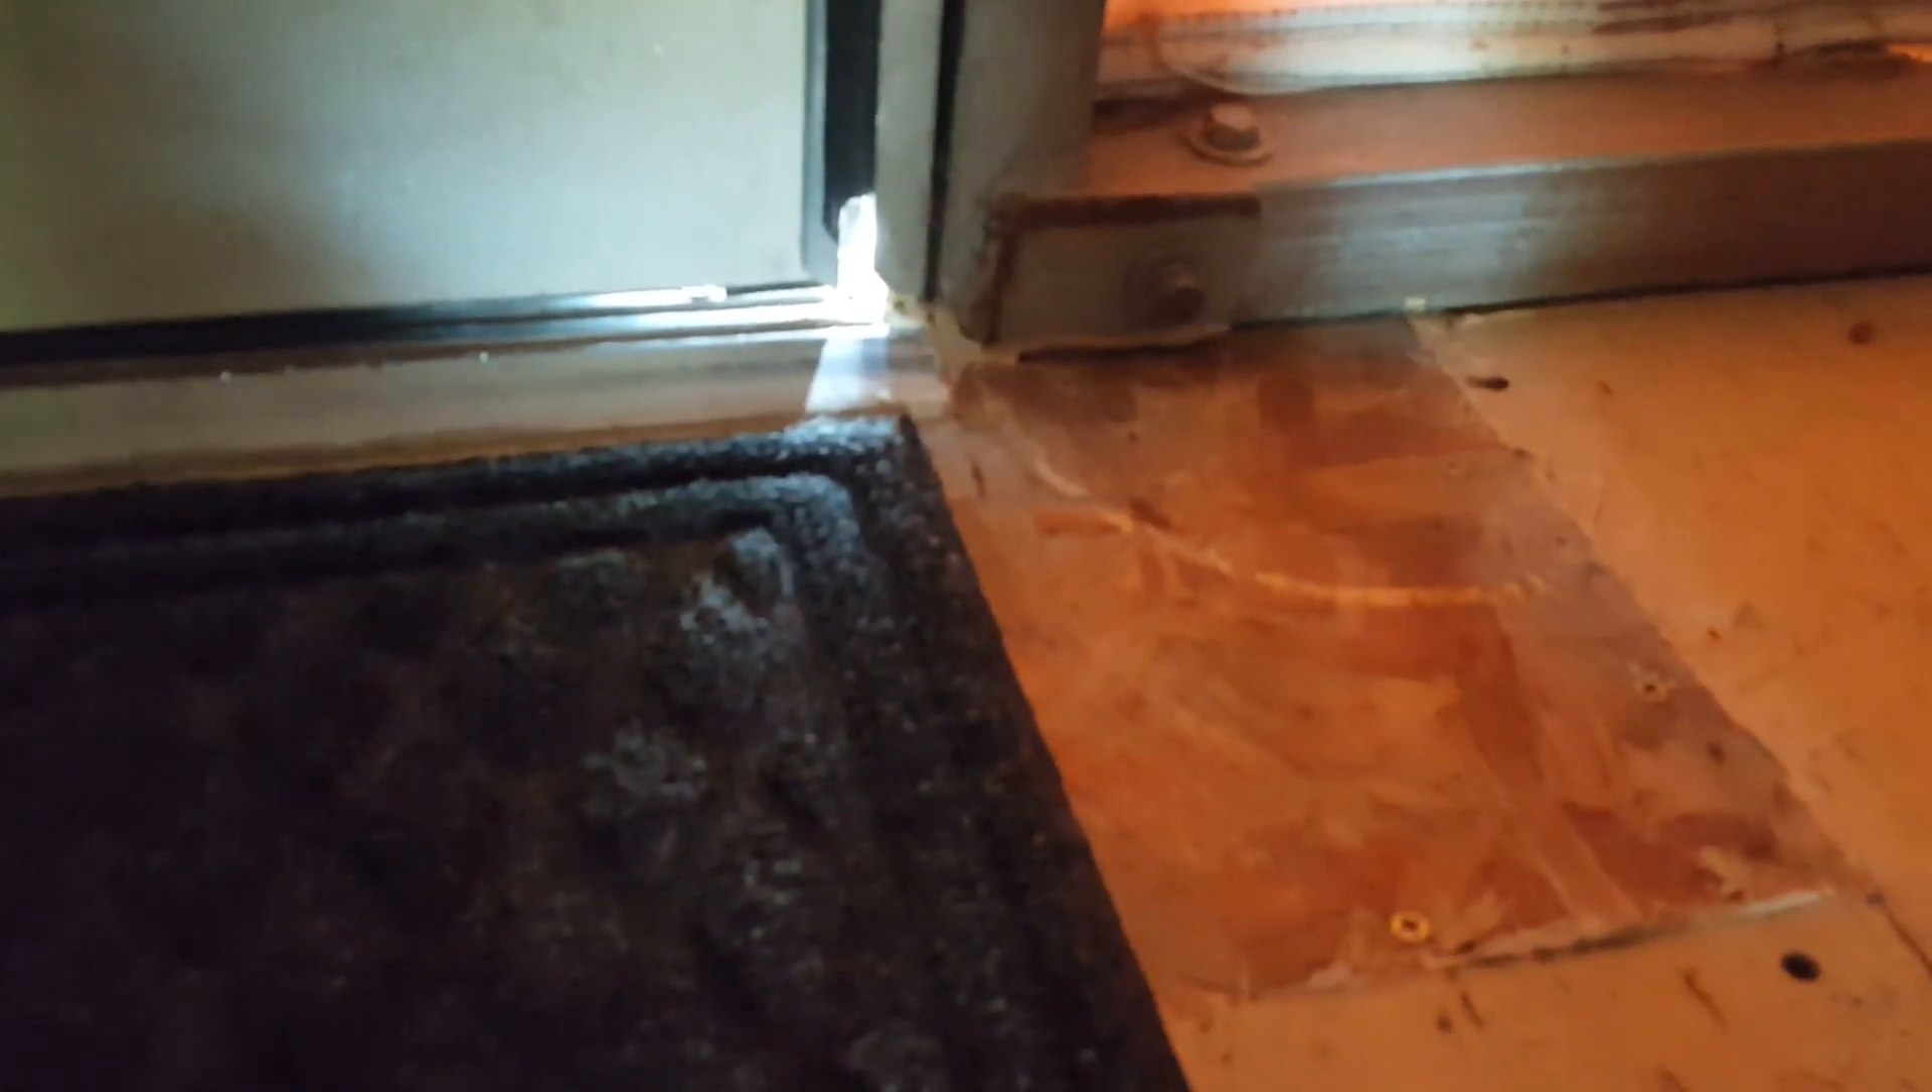We can see here that the door doesn't fit very well anymore because the building has moved in such a way and it's letting moisture come in.